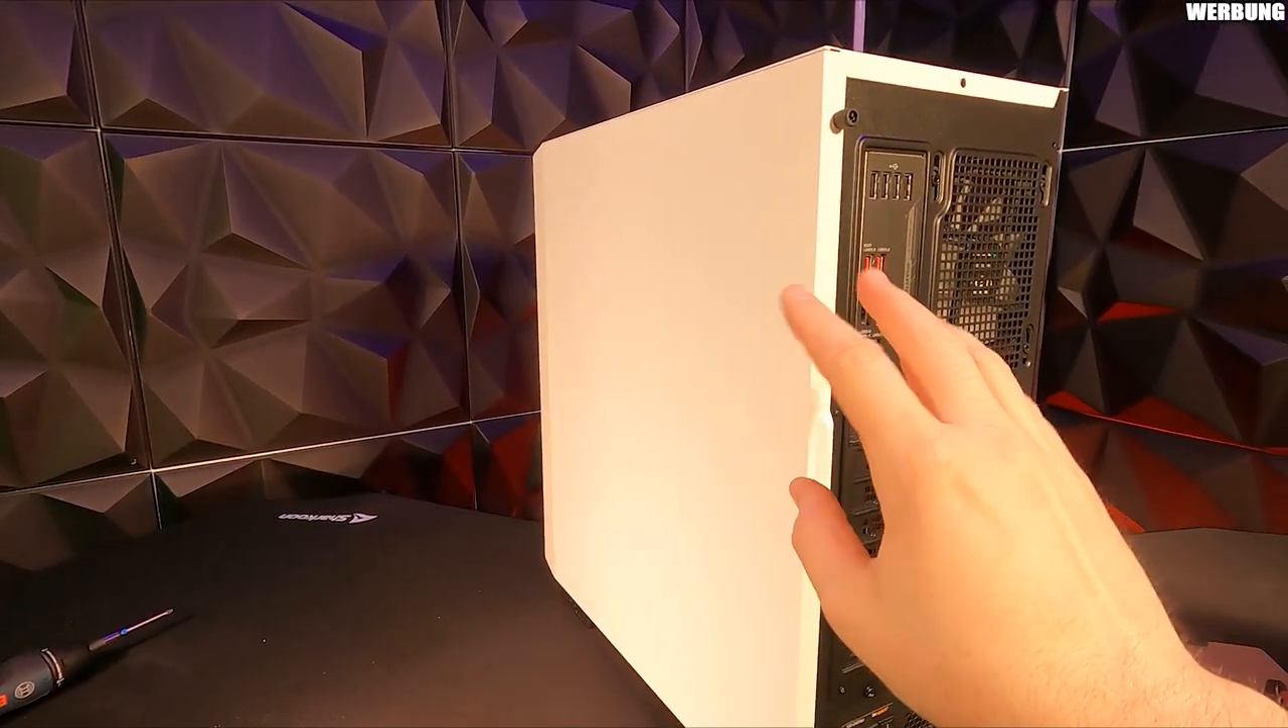Den Deckel habe ich jetzt auch wieder drauf gemacht.